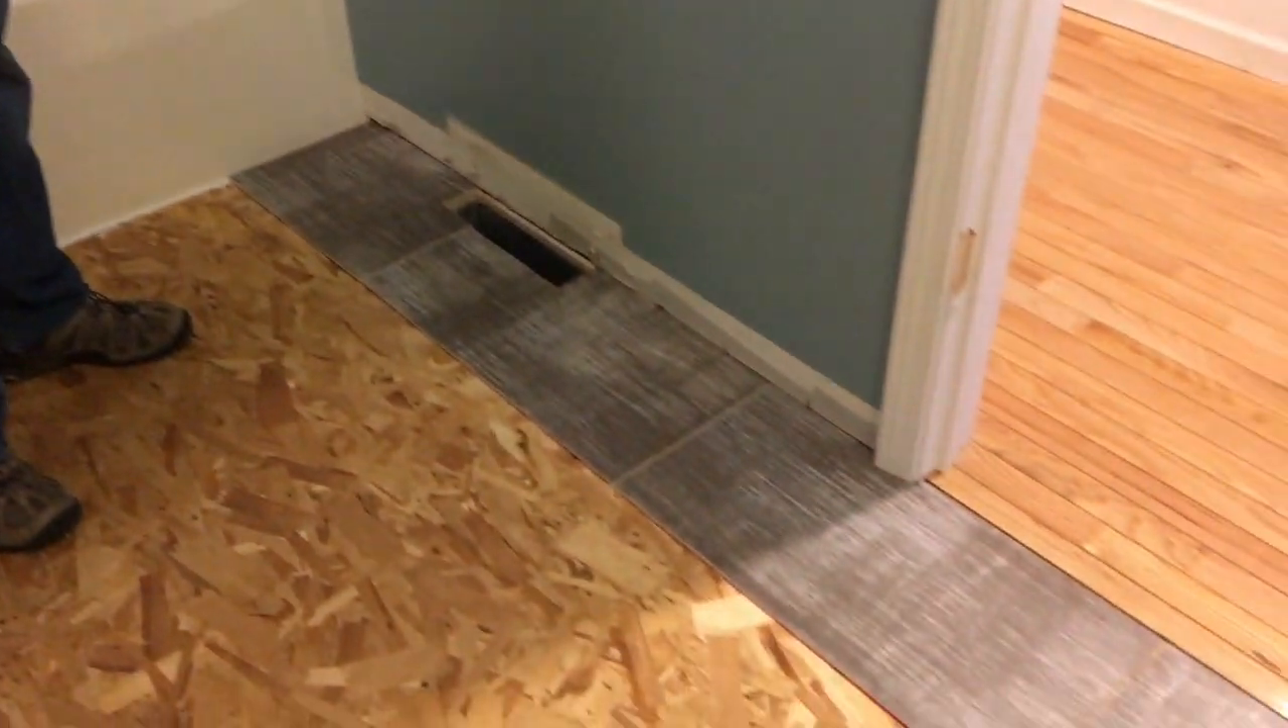So, uh, if you take a look at this, we've got our first row in place. I had to make a few cuts around that.